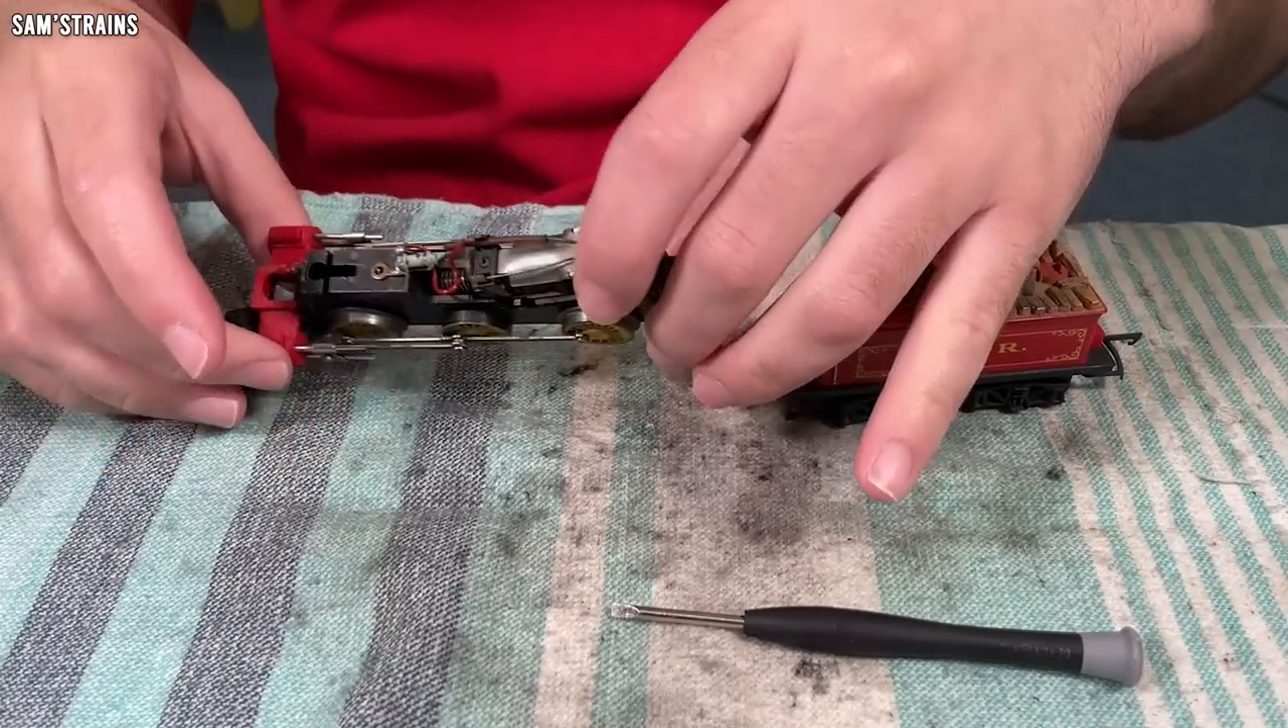And finally, the body is off.